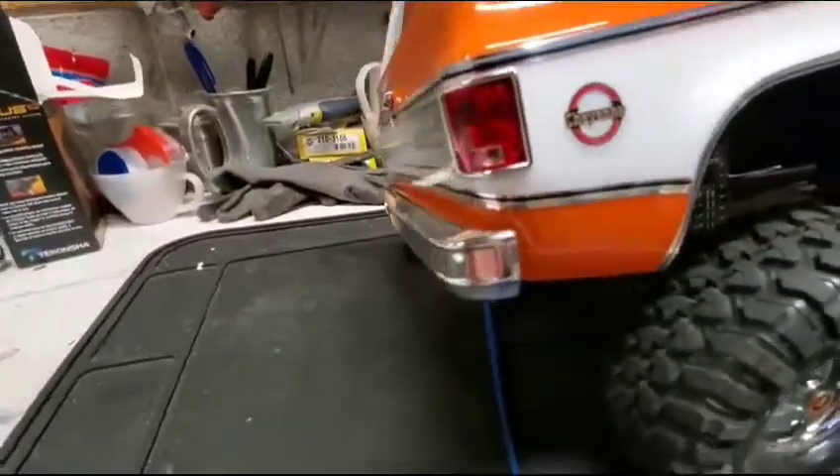The bumpers look sweet. They fit perfectly on that body.